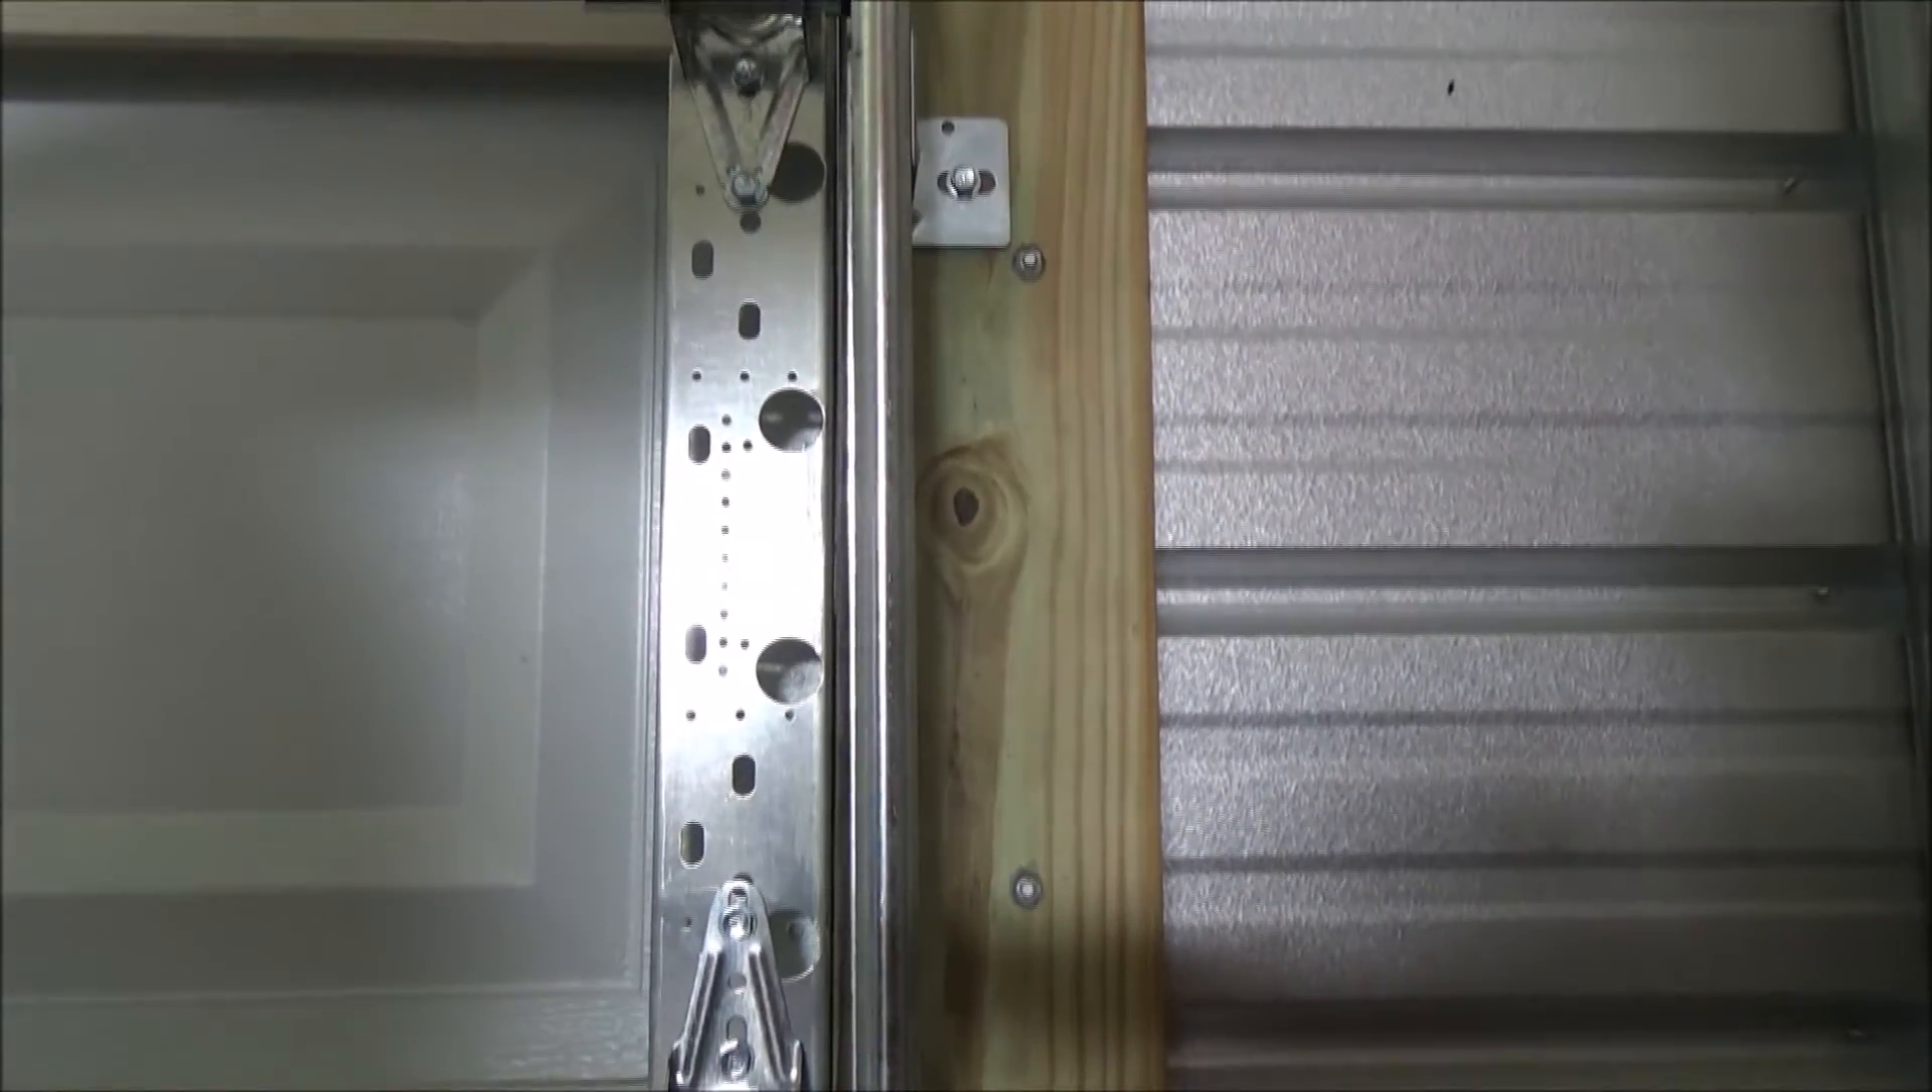We just used the mounts that were already attached and we have them lag bolted right into that framing.